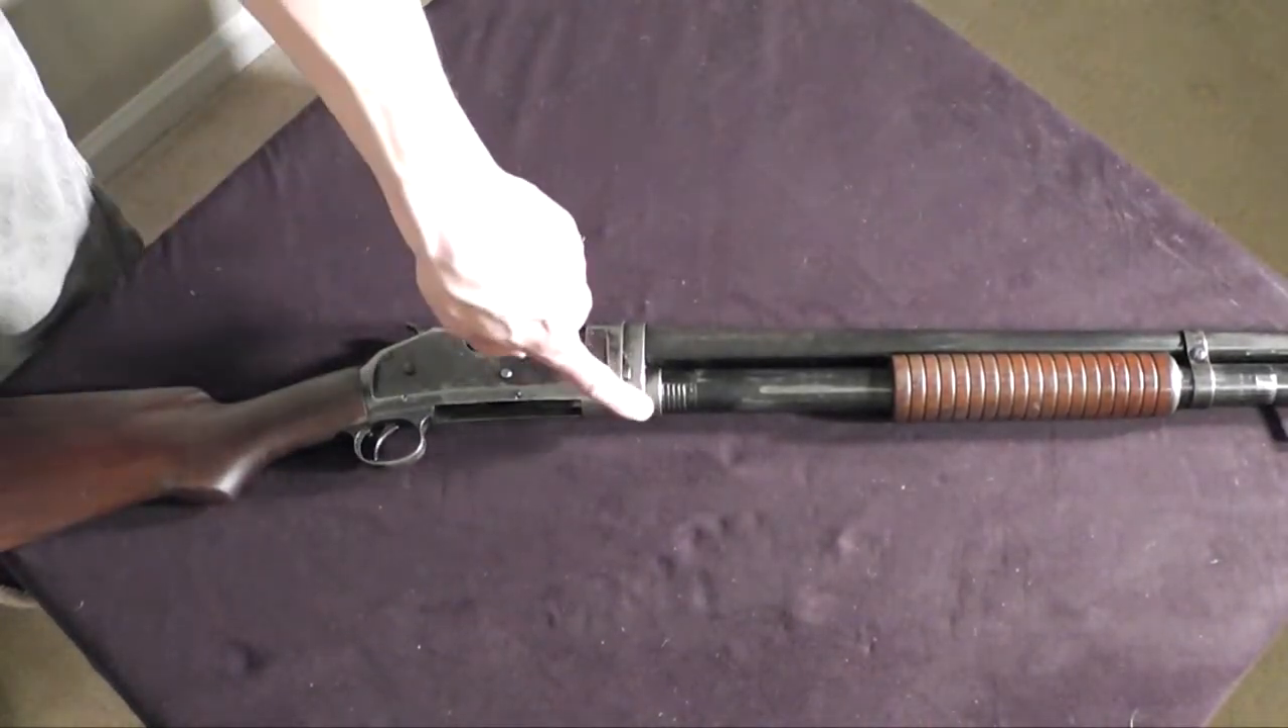You will notice we still have visual access to the threading on the magazine tube. And that is because it has not yet been reassembled.